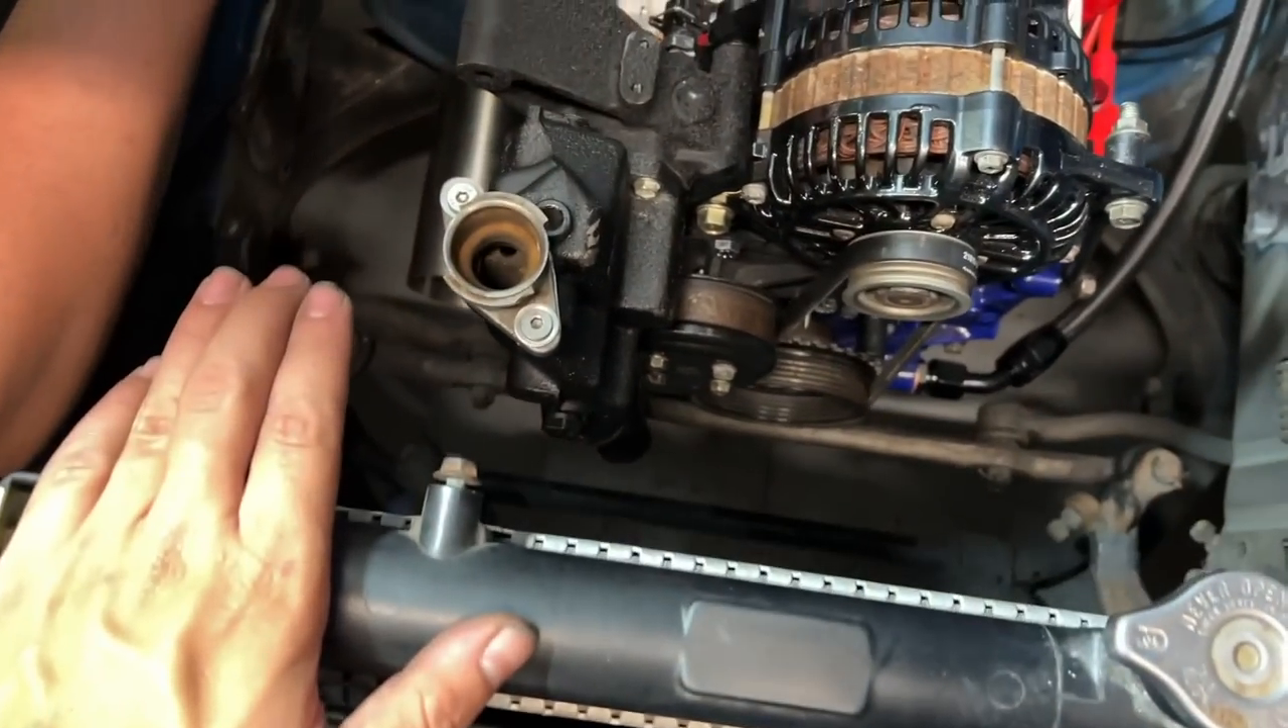We don't have any of the coolant lines yet, actually, though.